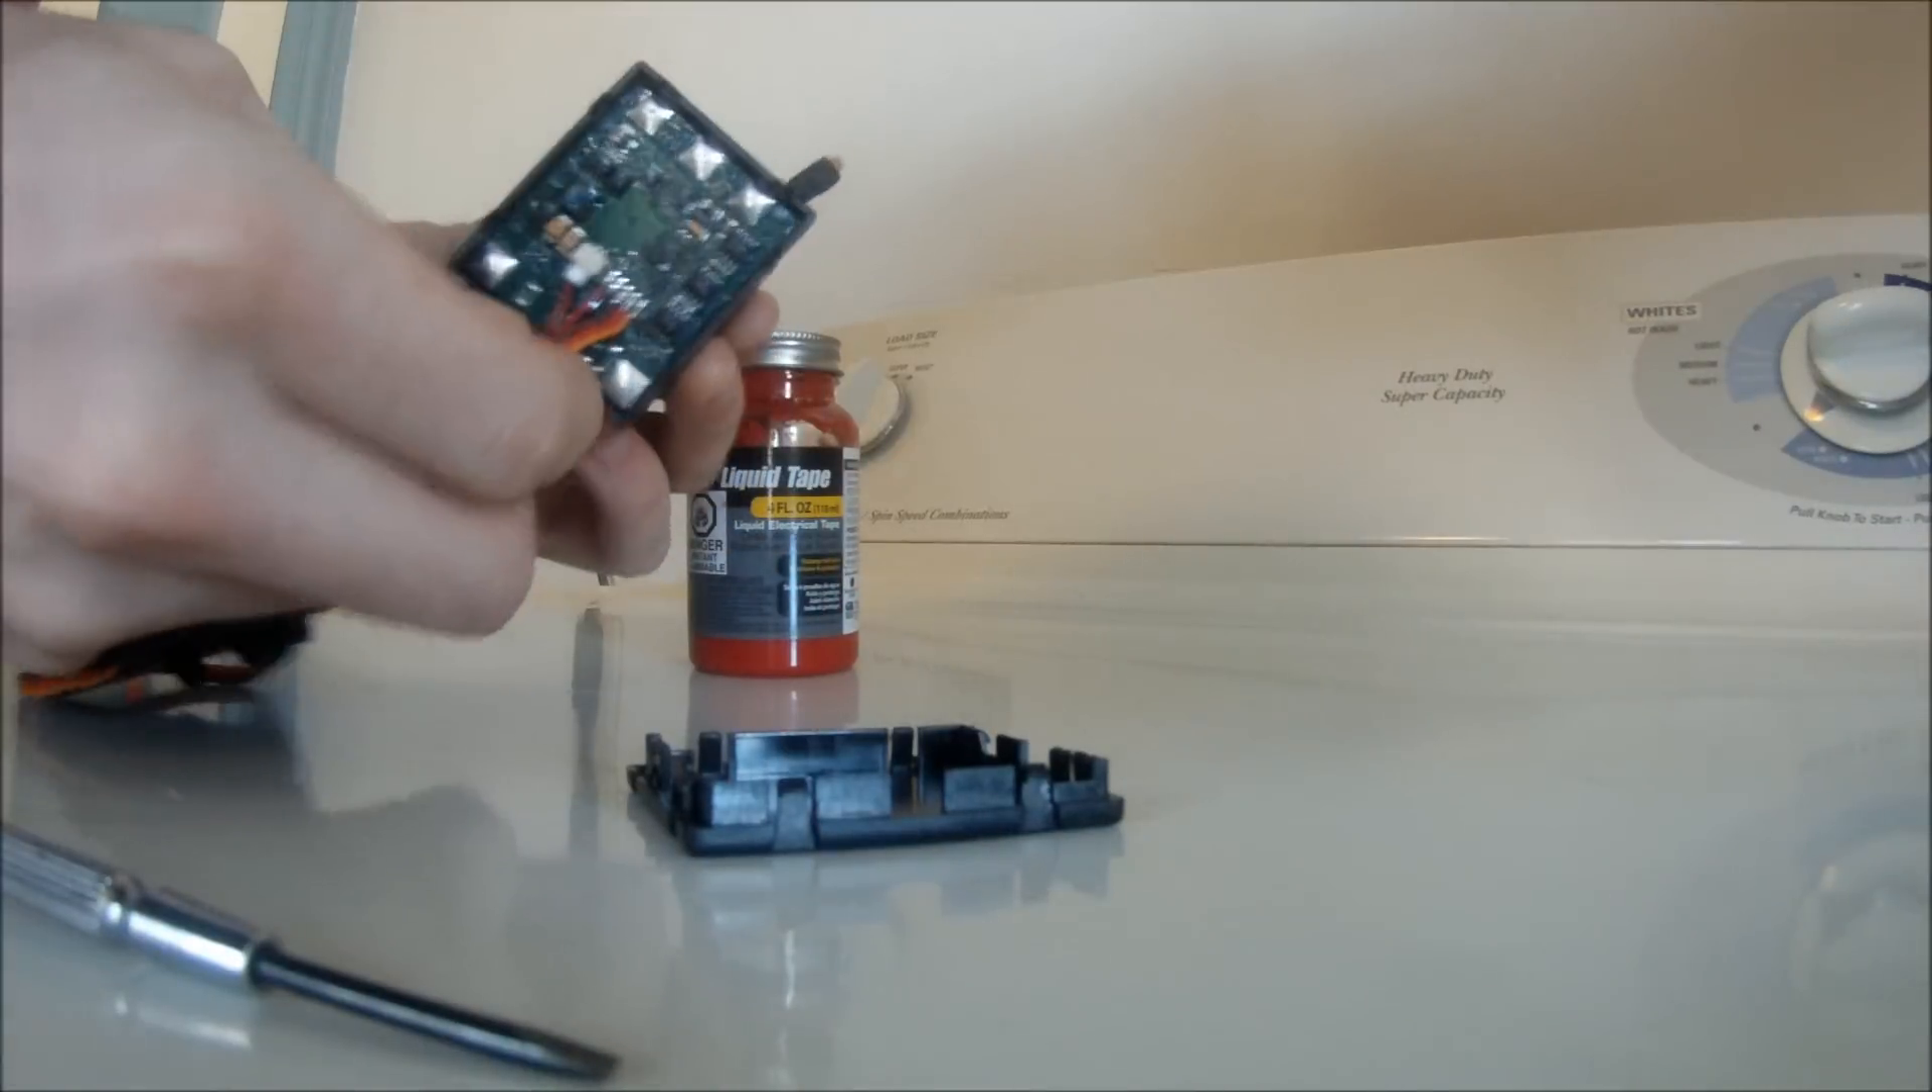See the bottom of the case just pops off like that and you now have your electronics exposed.